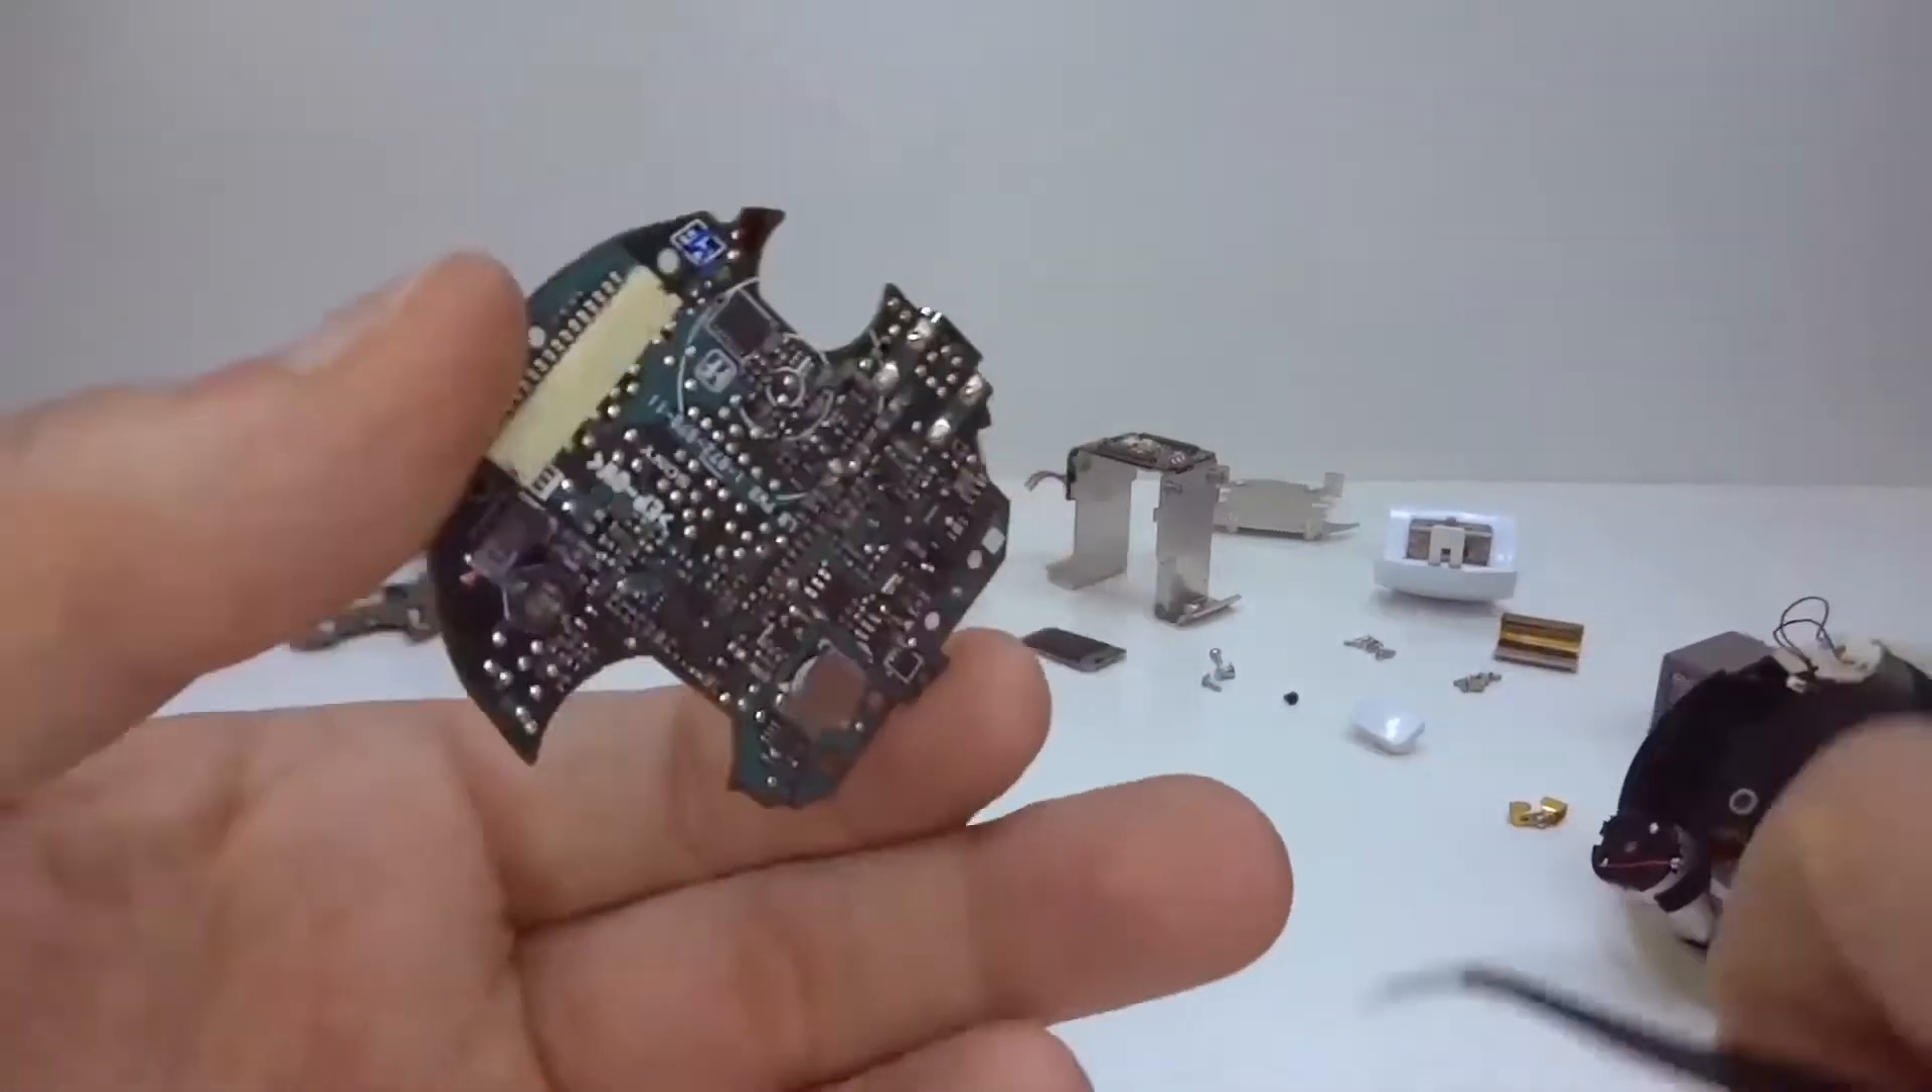So we're all unplugged. And we have the left board out.